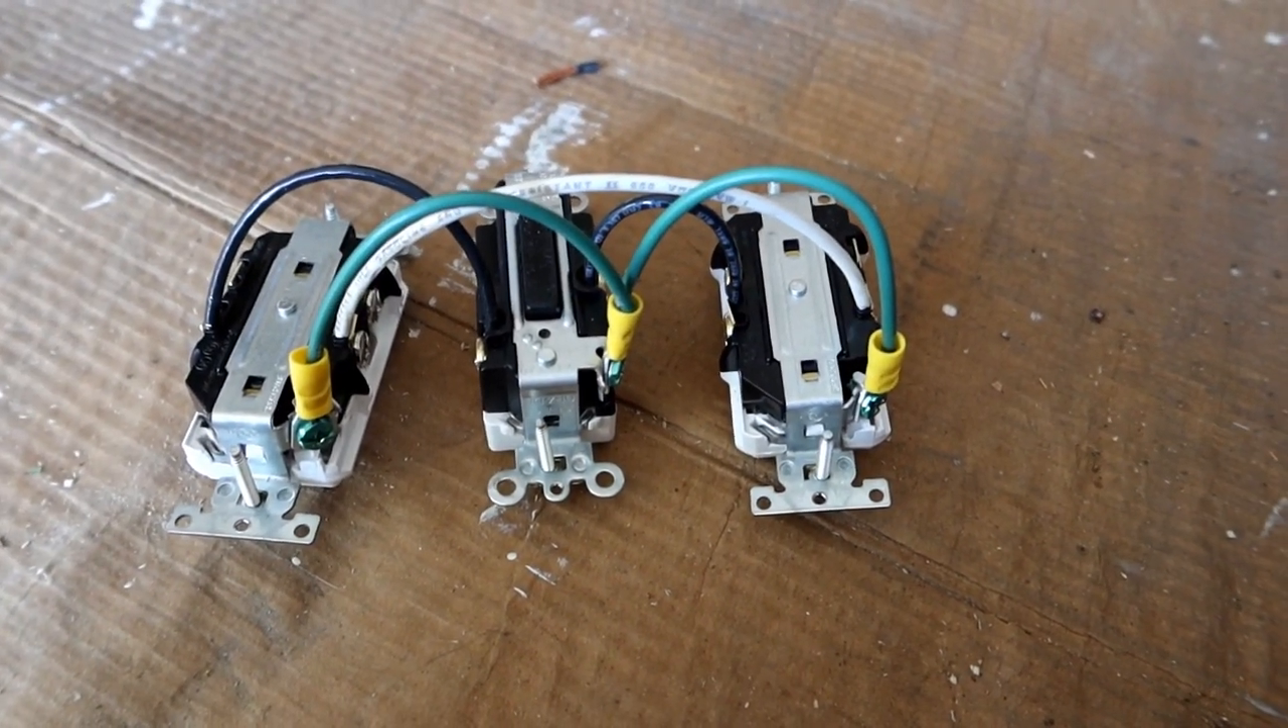And I have the grounds connected.